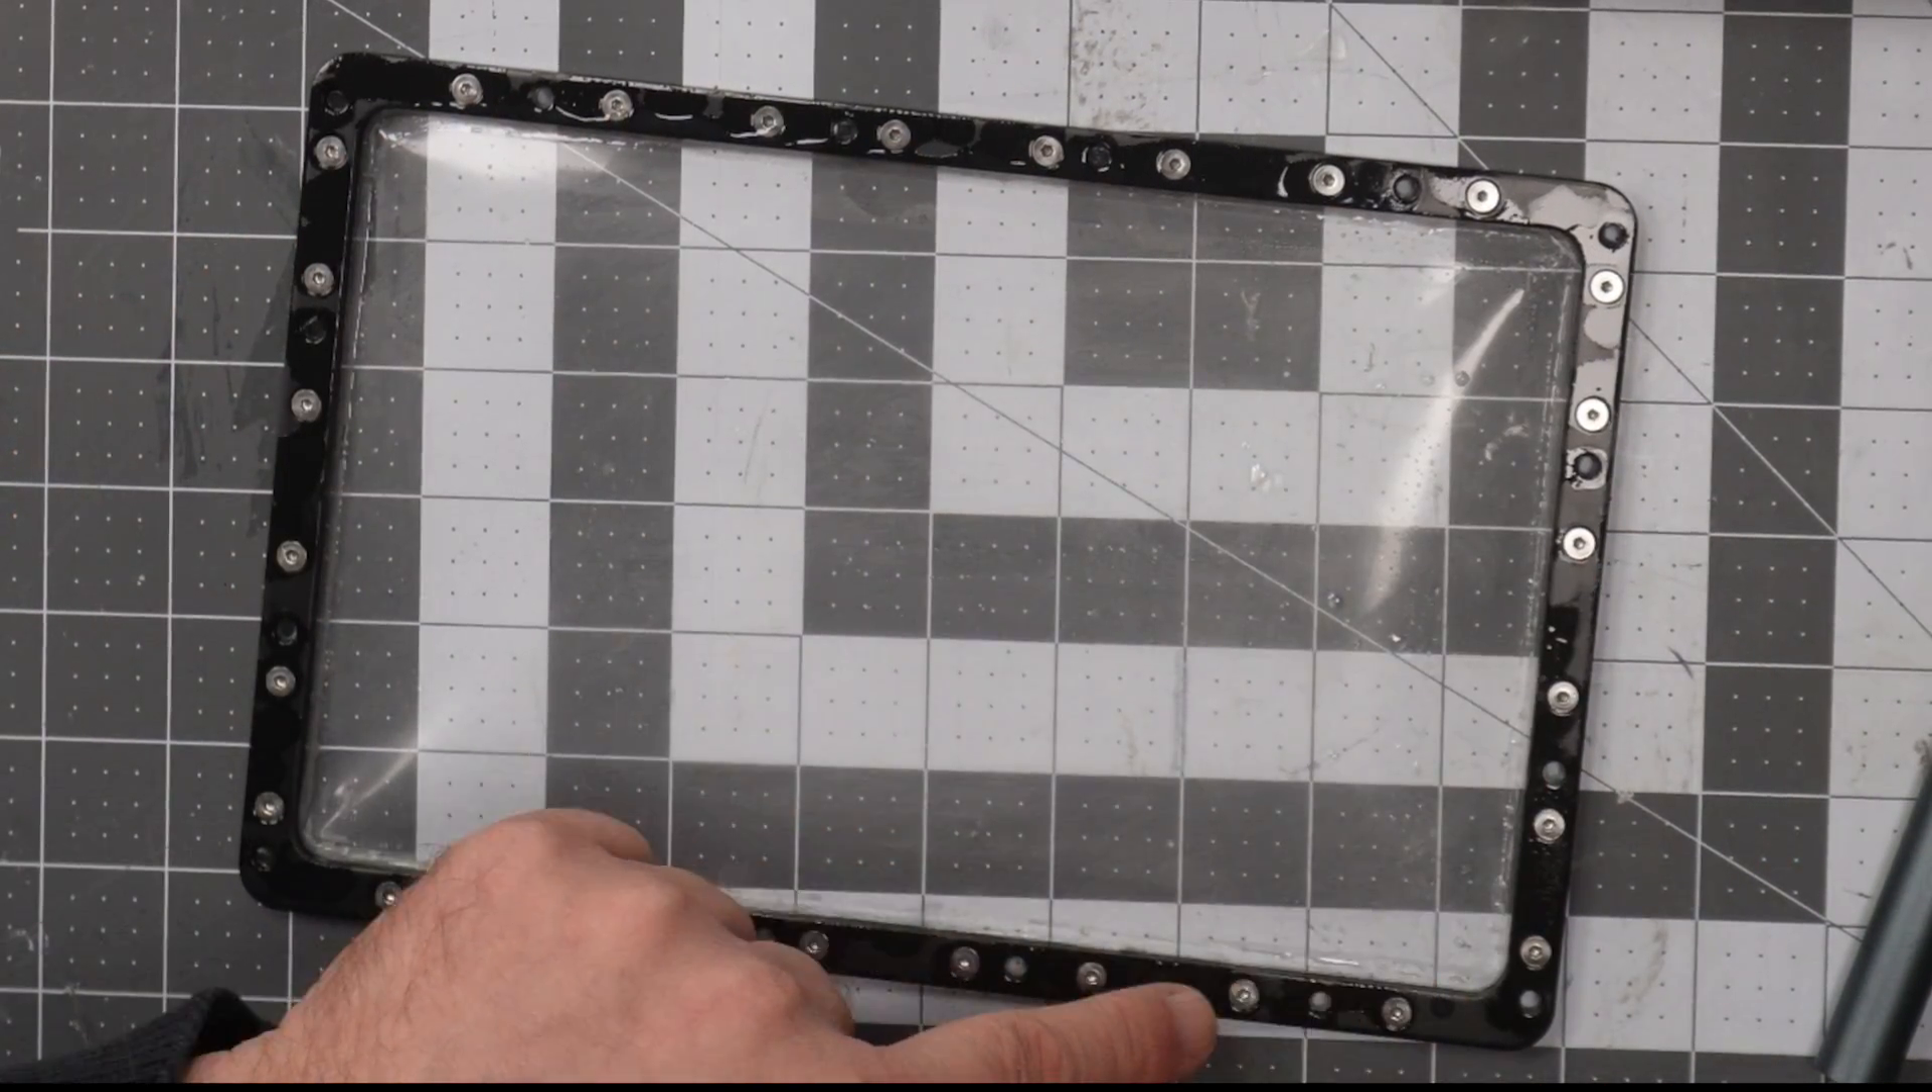On the back side of the frame there is a new set of screws that we need to remove.